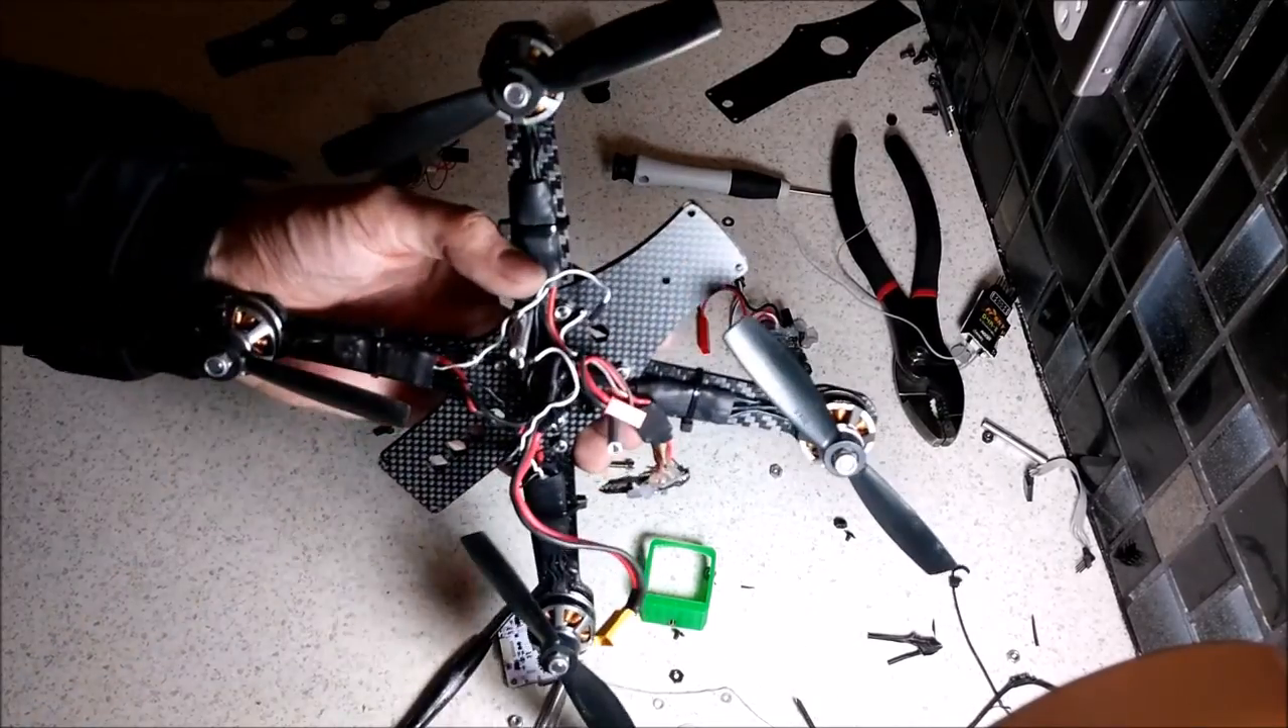So, now I've got the arms bolted on.